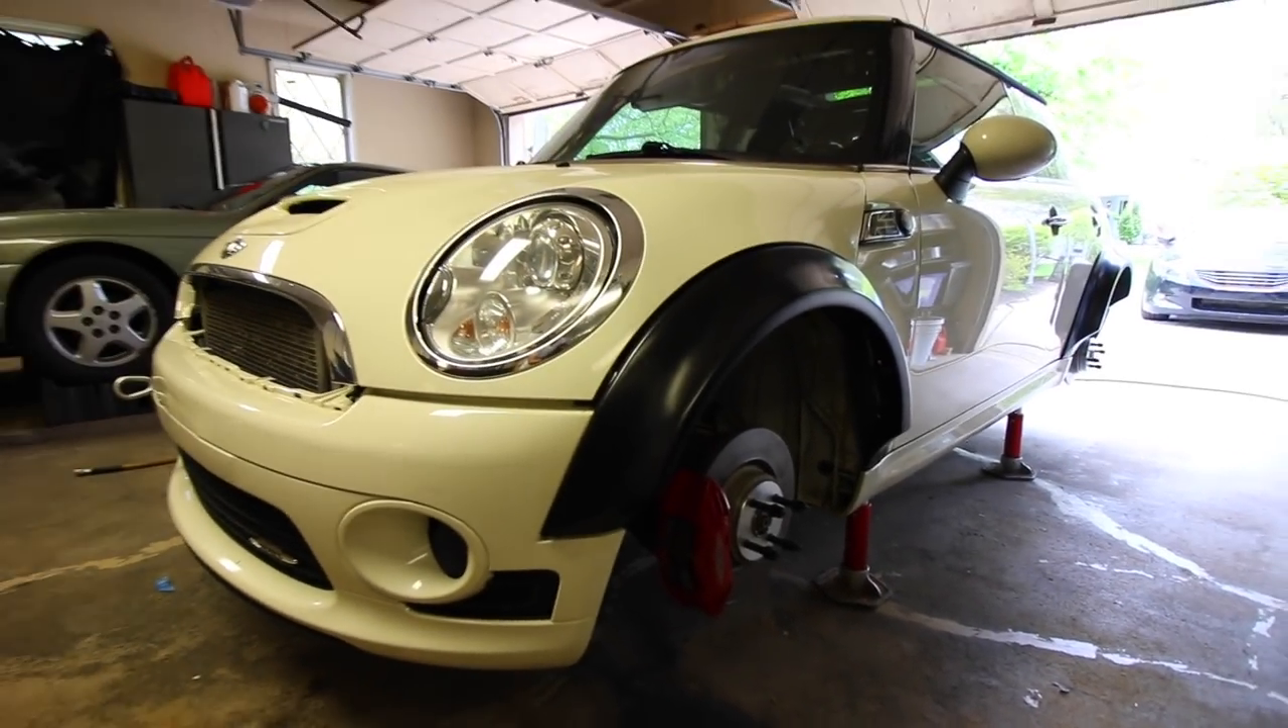If we move to the driver's side I've got the fender flares just test fitted up and basically where it's going to be sitting on the car.